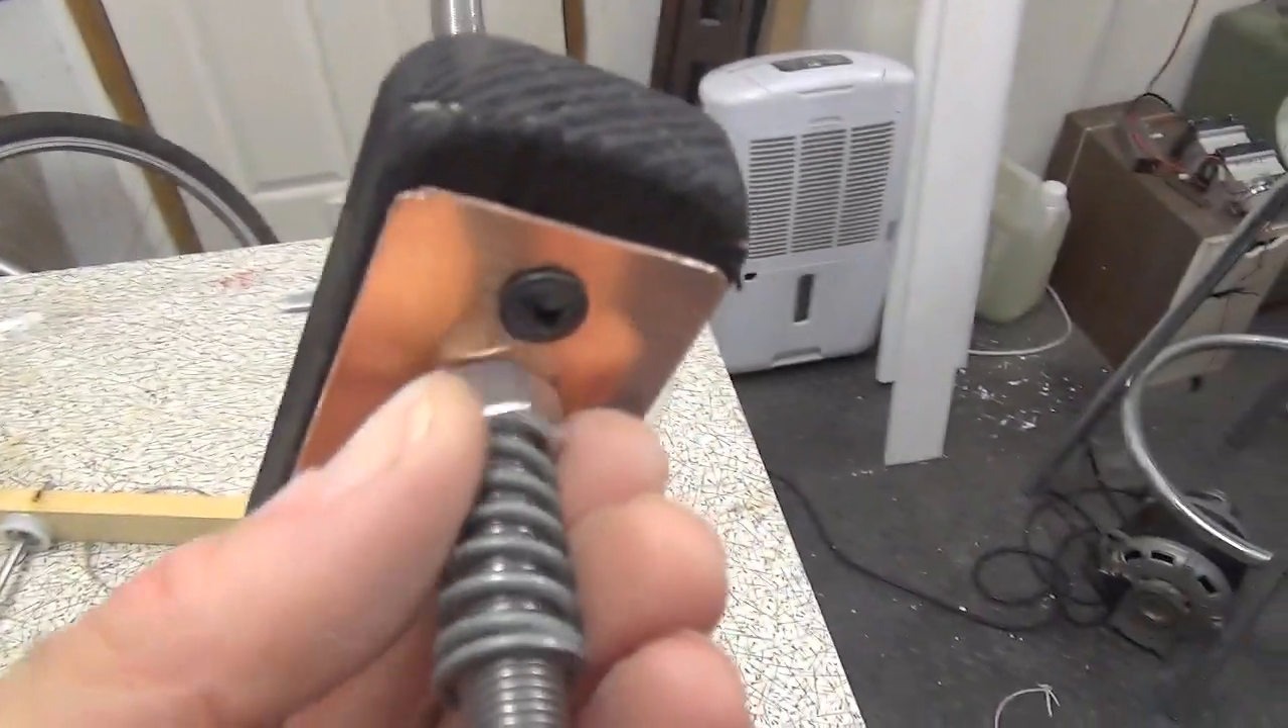I've put a plate on the feed arm.